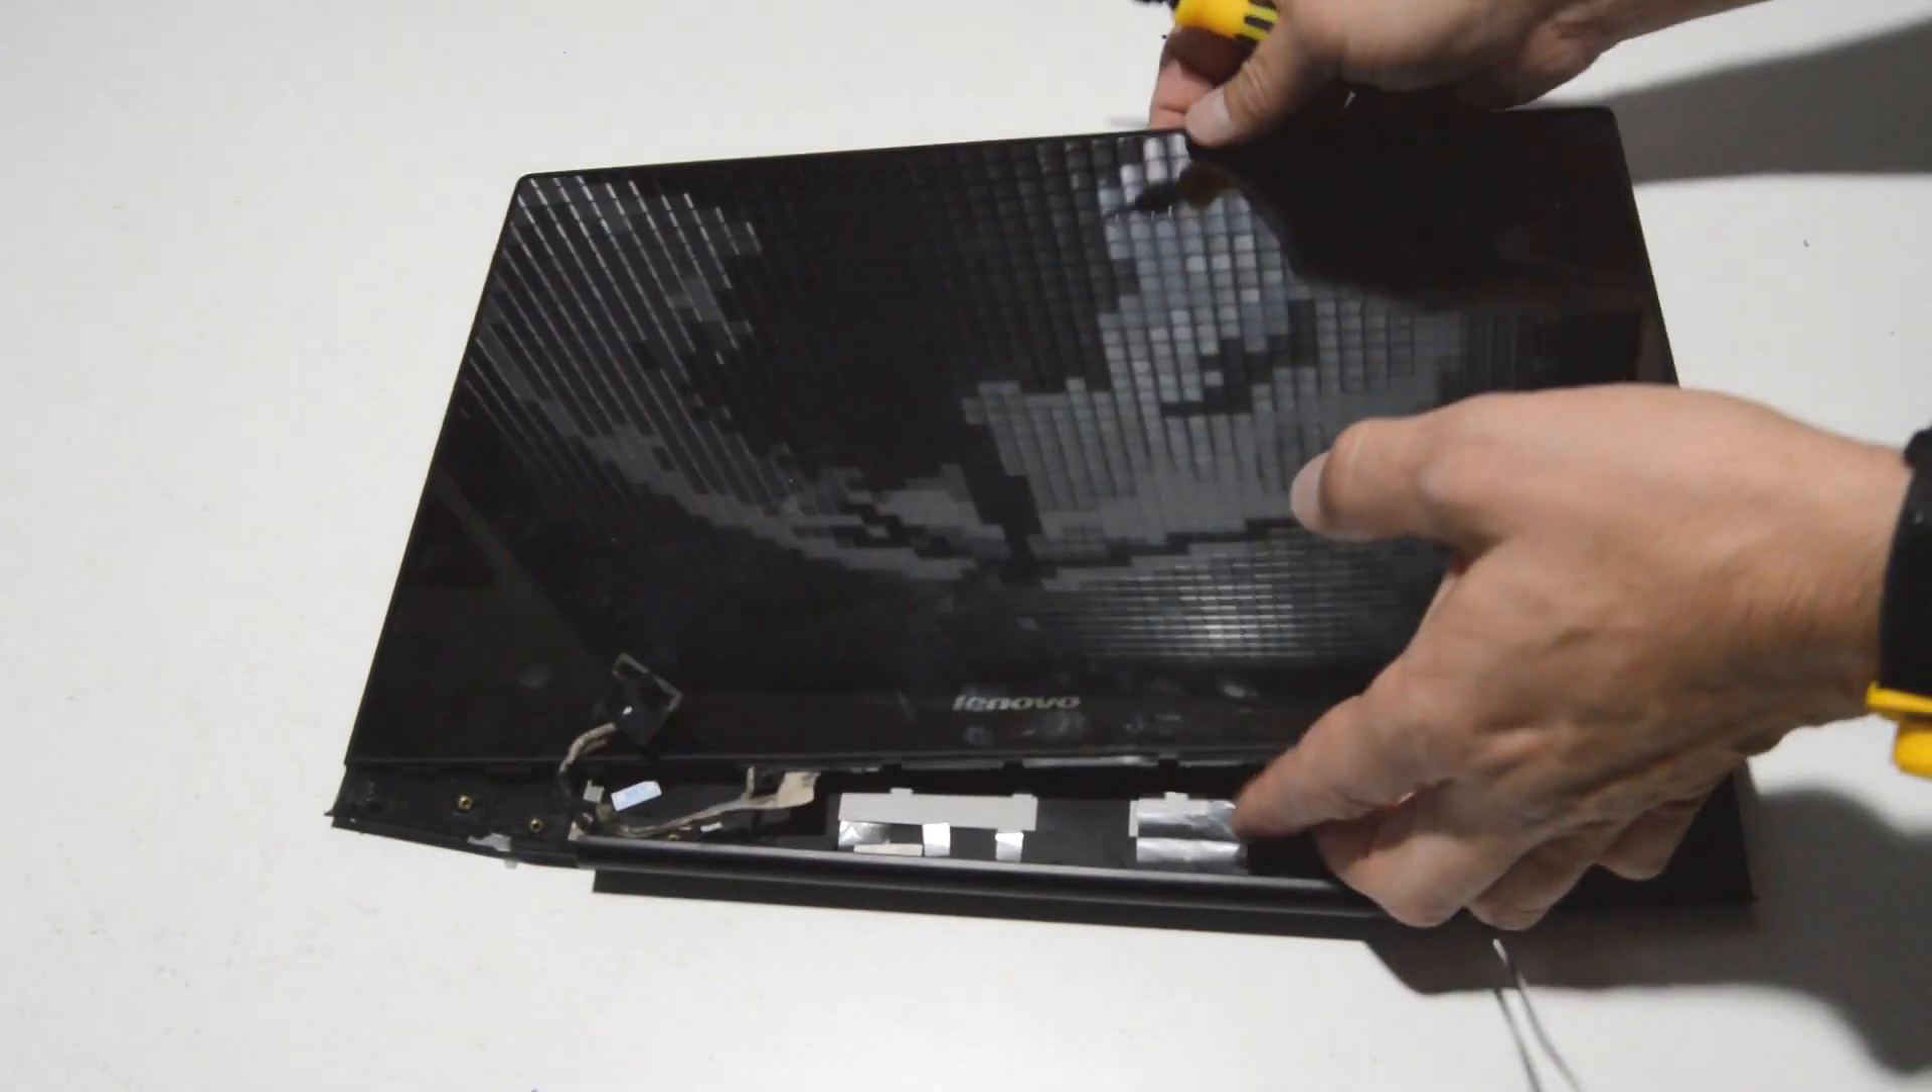Okay, so now we have a free display assembly.